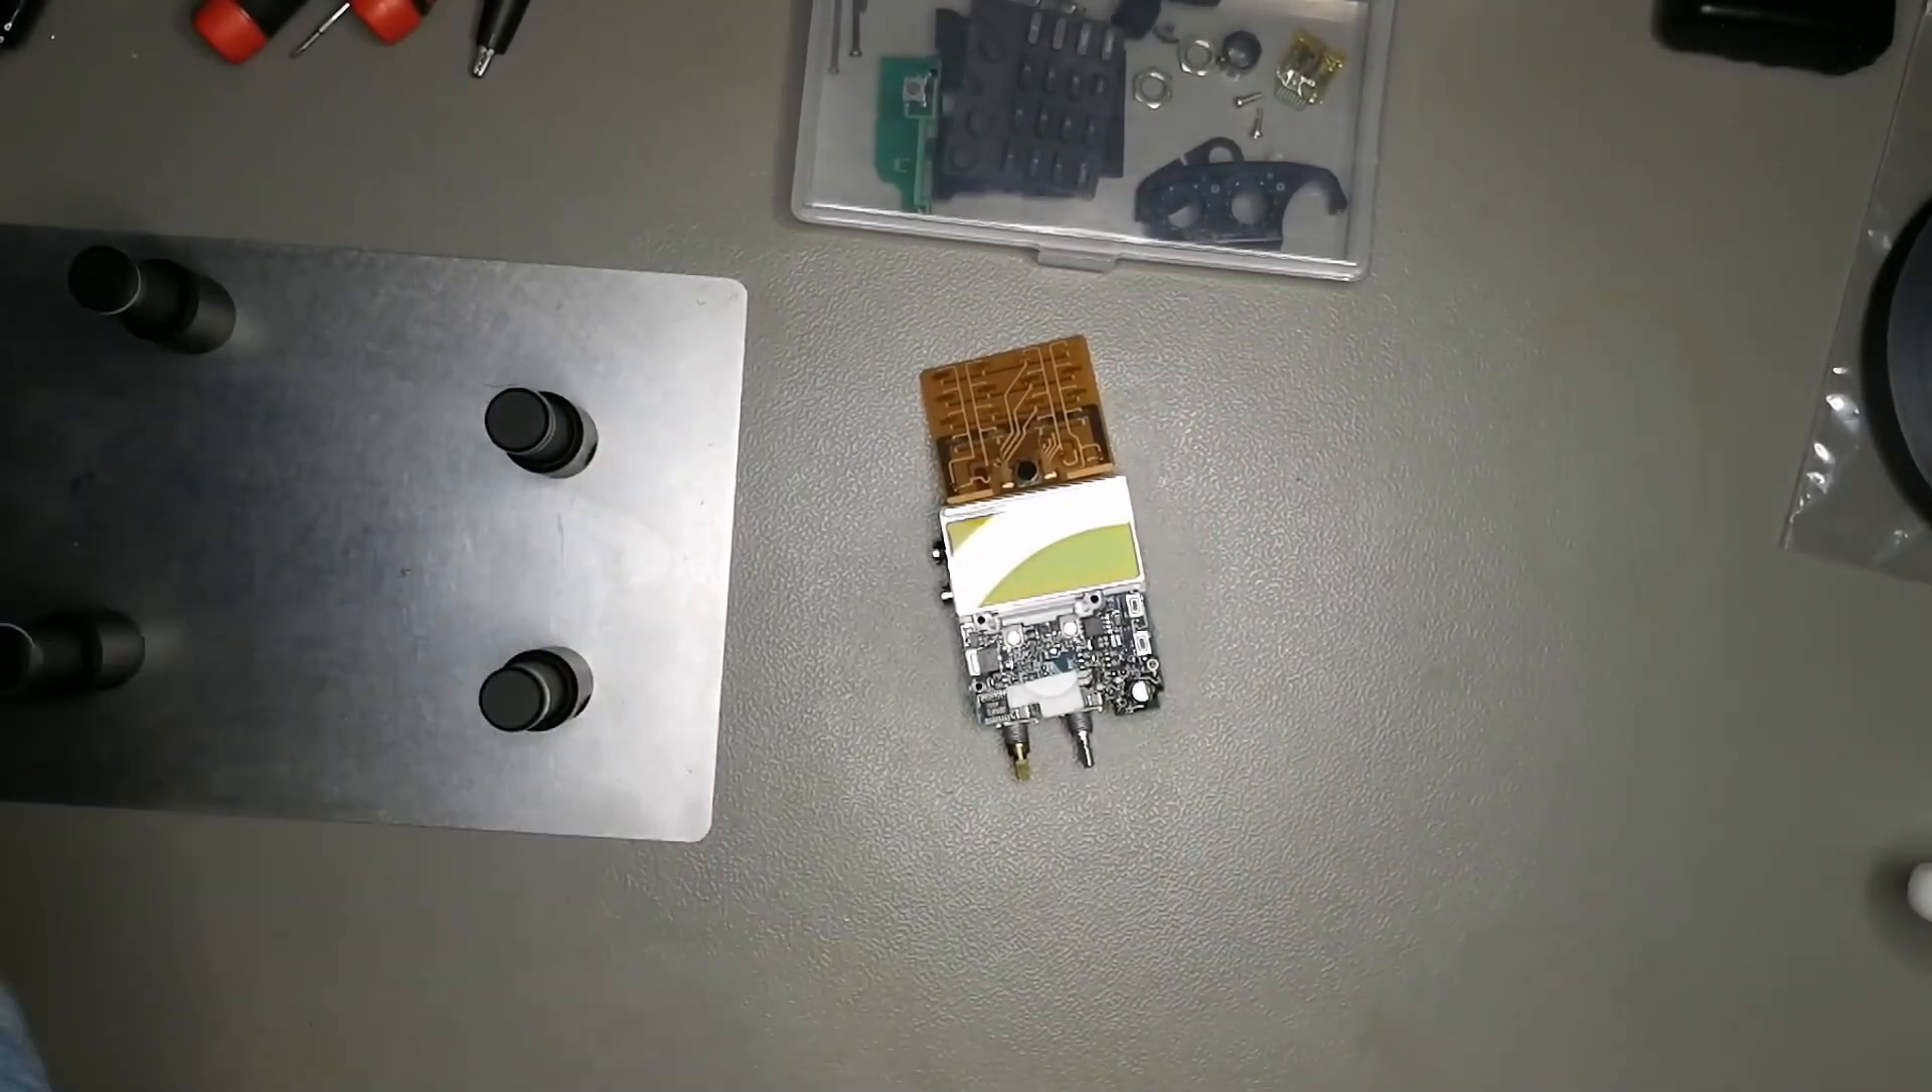And here we are. The board is out.